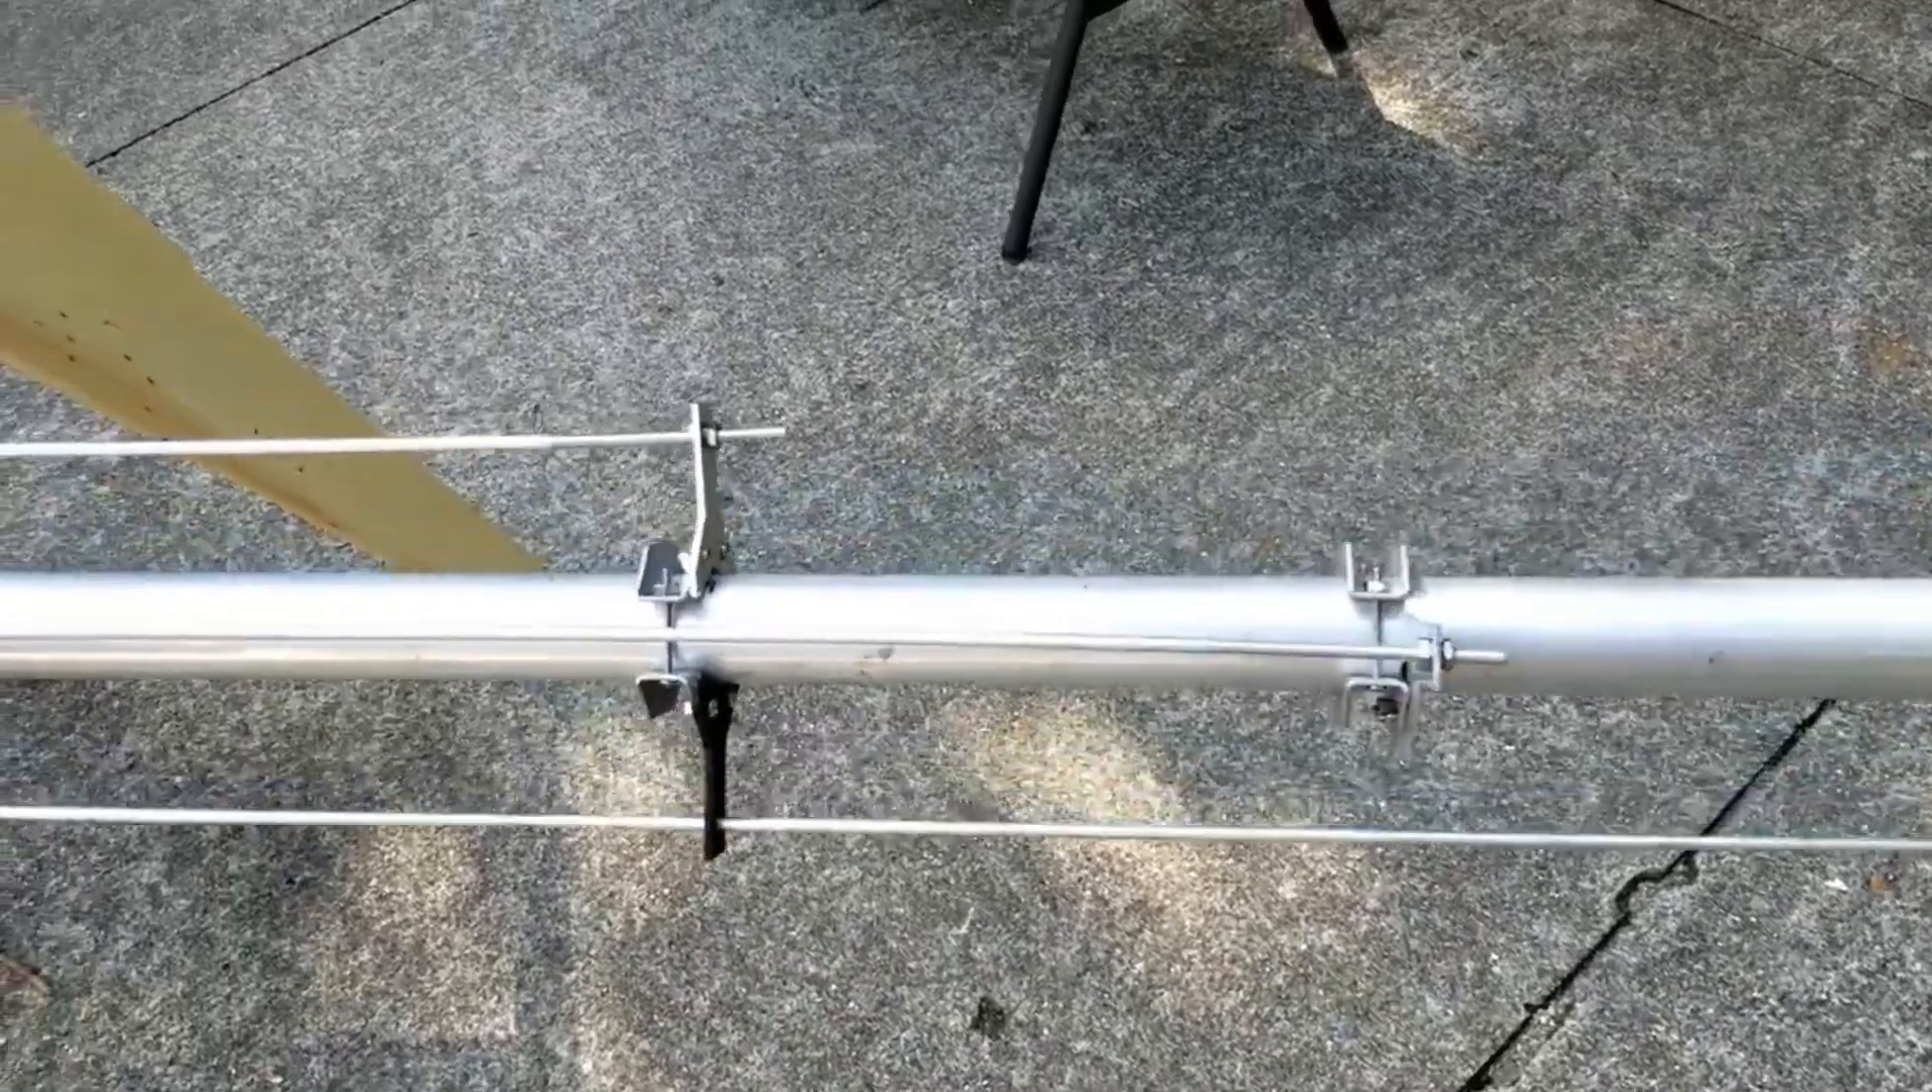So you'll notice the standoffs now have those rods inserted.